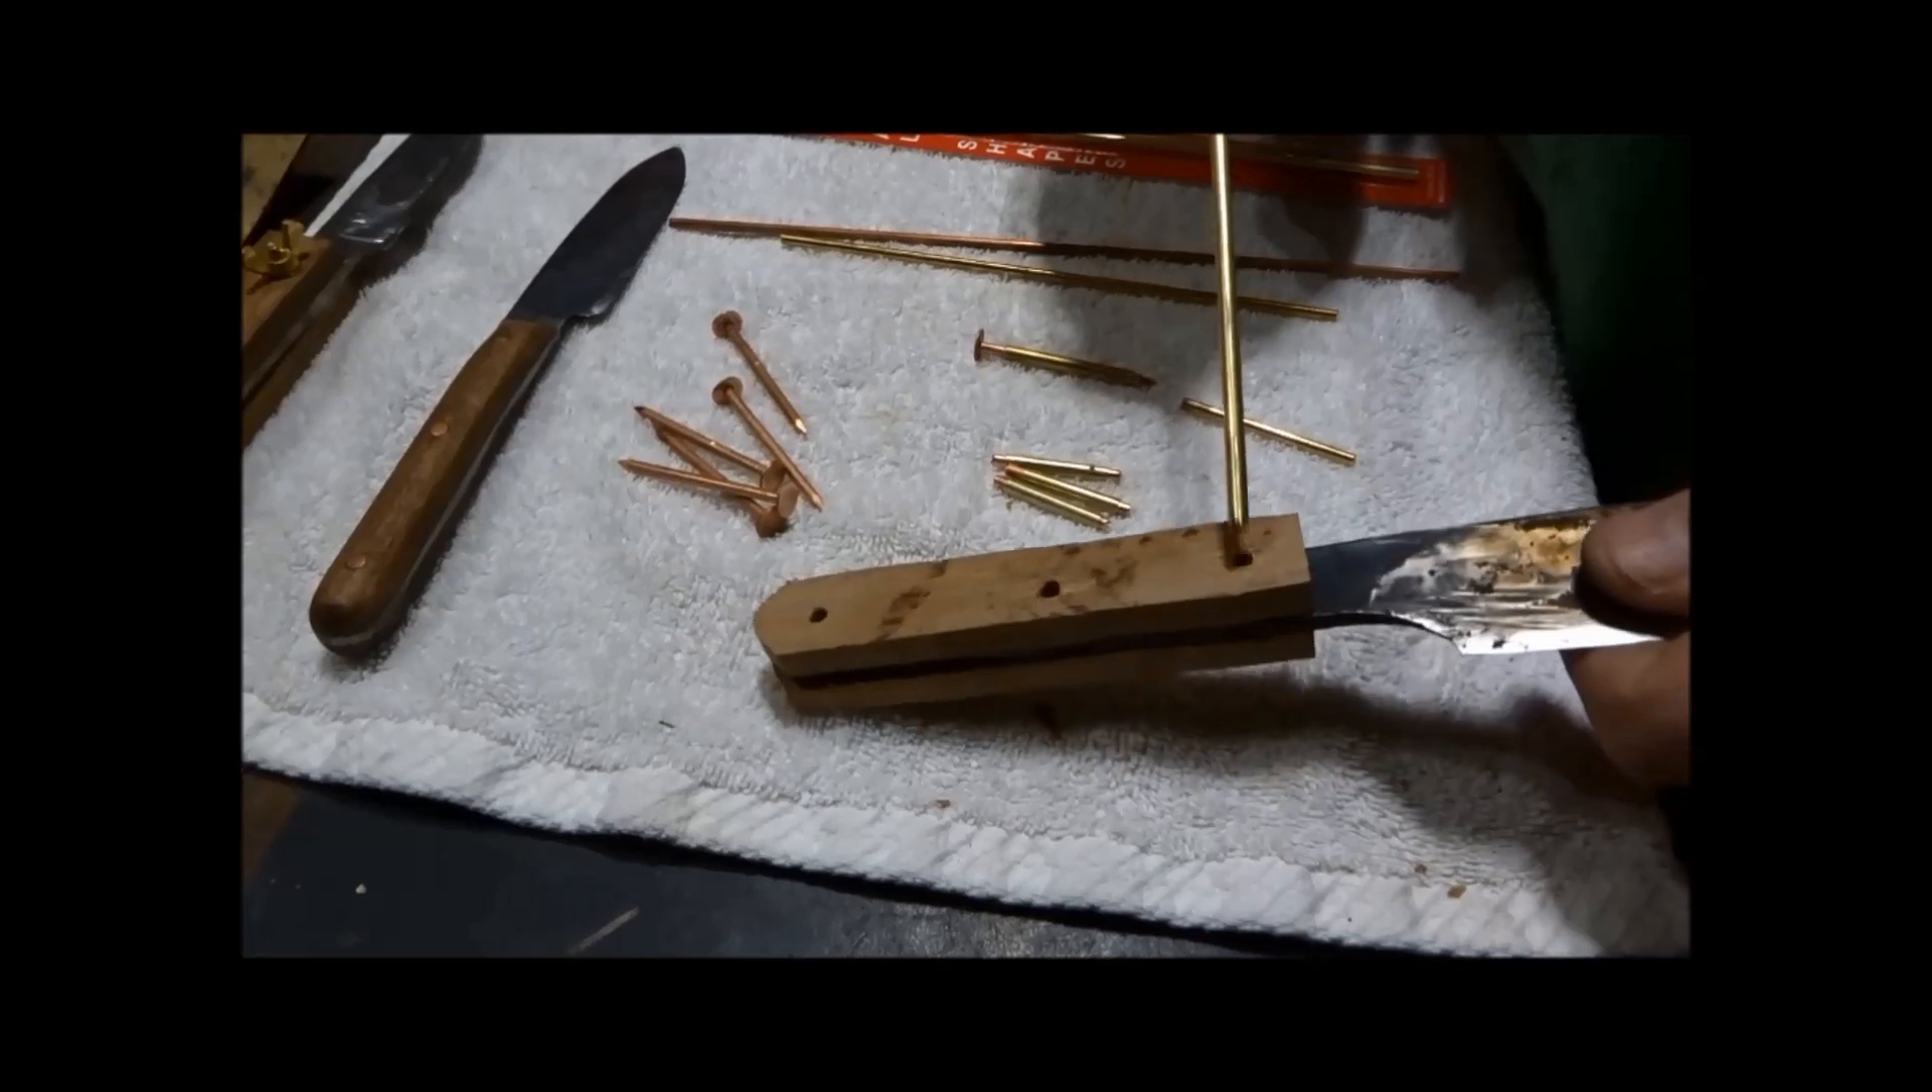Now, the second side of the scale has been placed and drilled.